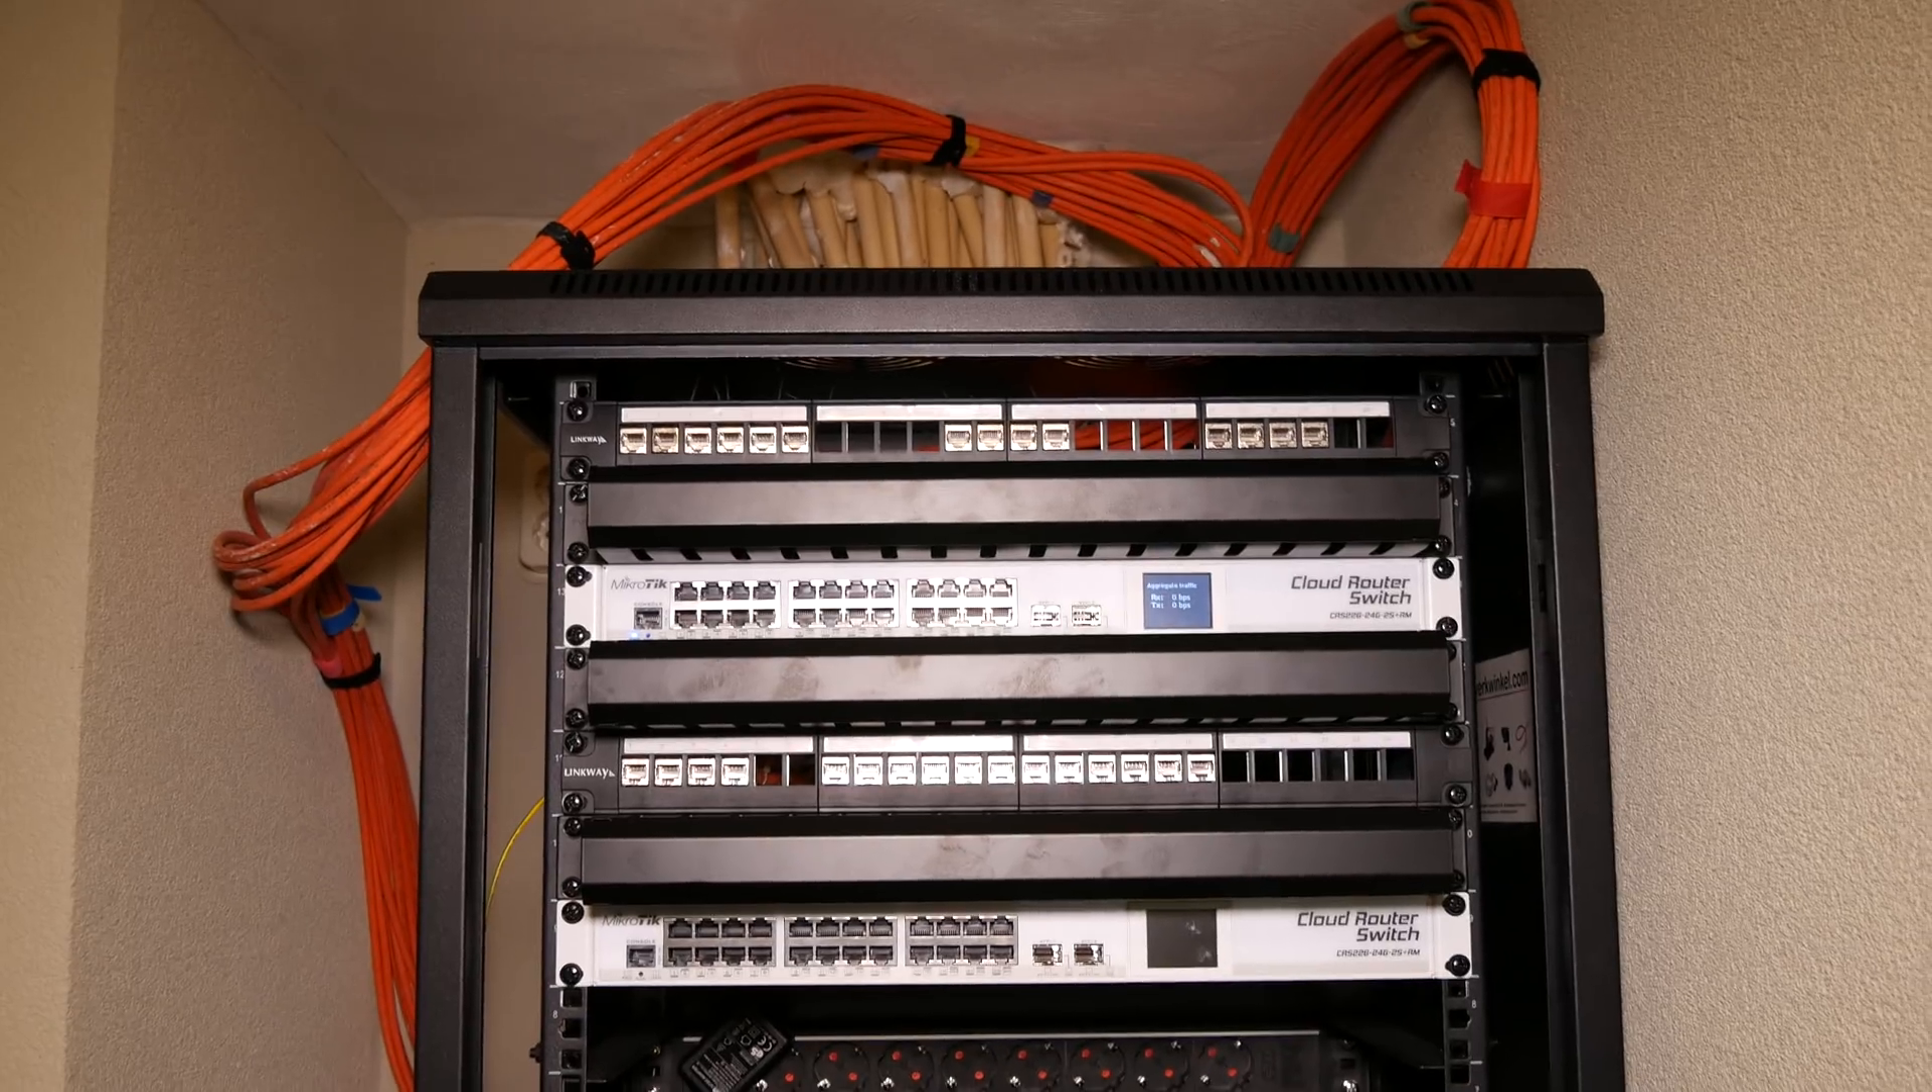We see that the two switches are now installed, and that both the patch panels and switches have basically been sandwiched between the cable arranging panels.